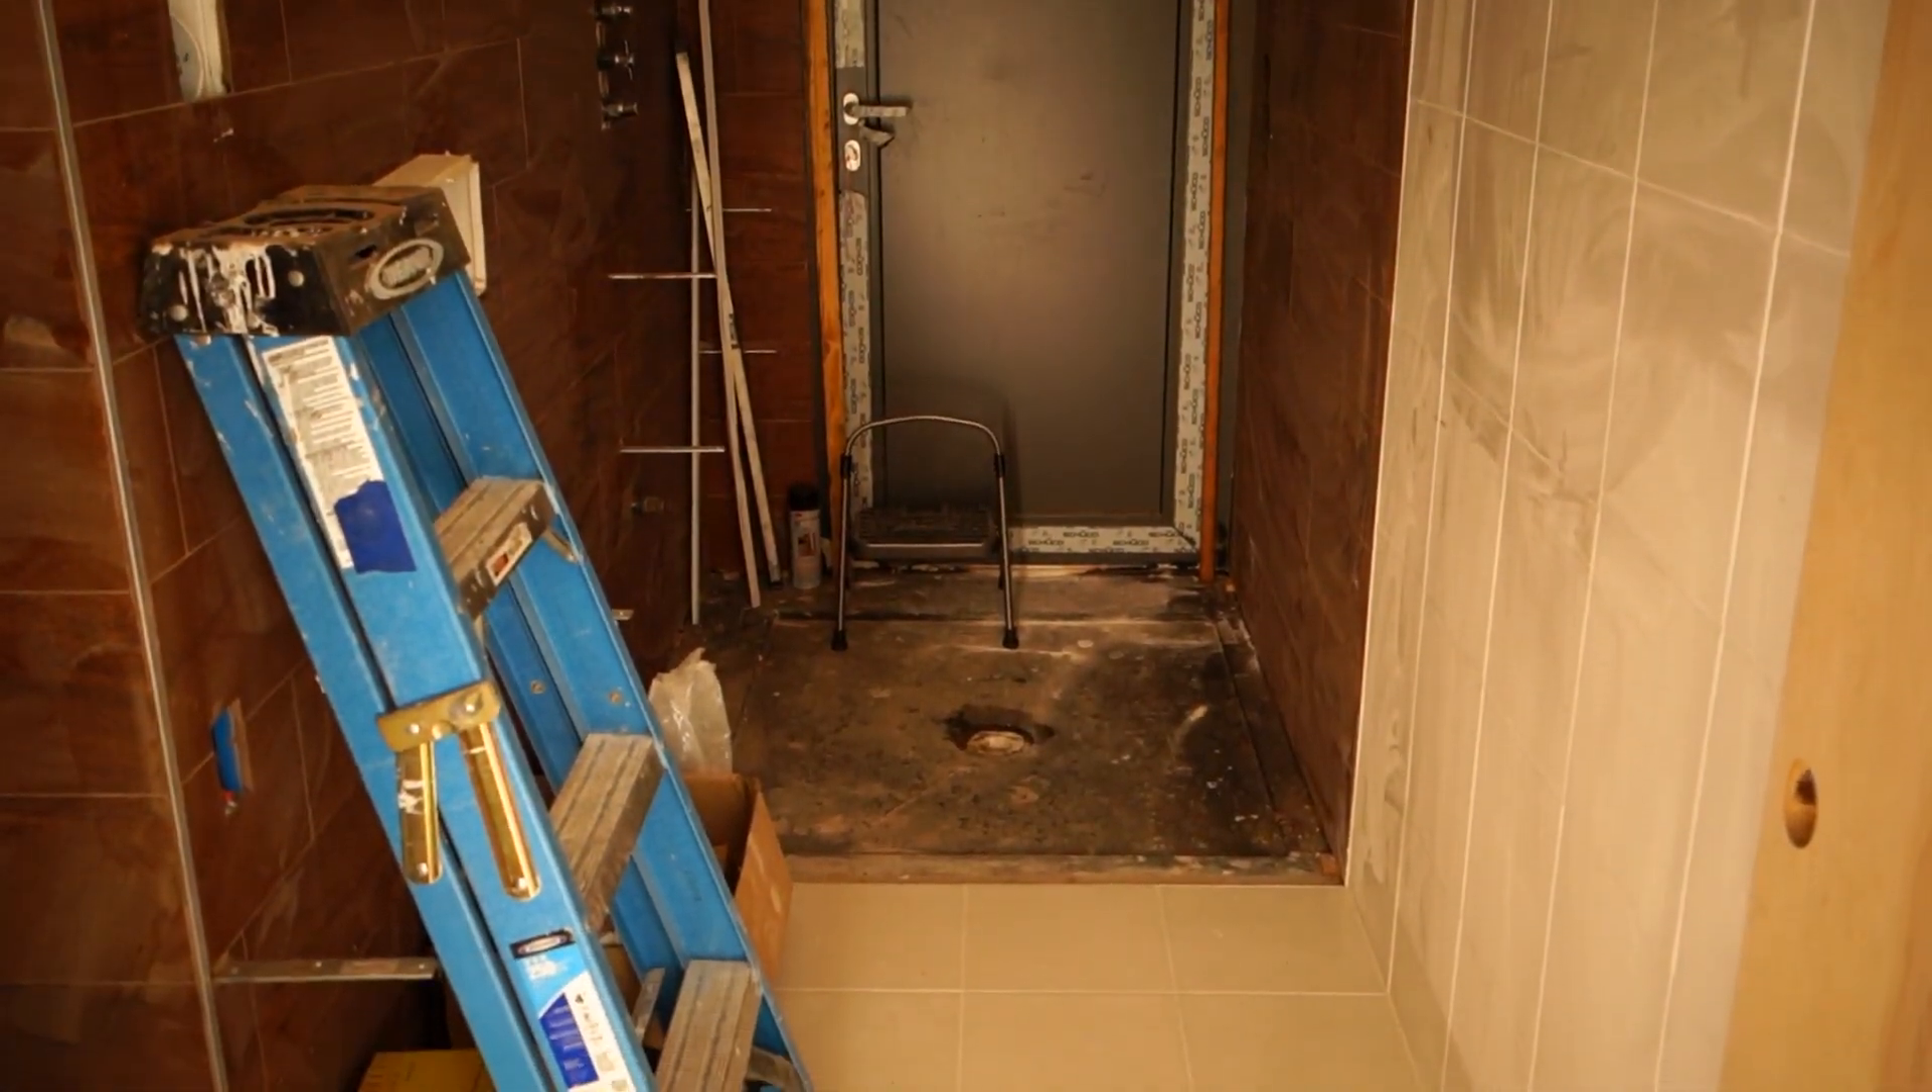It actually is a one large penetration into our air barrier and so it's we don't have the pan in yet but it actually is going to require an entire air sealing detail to itself.